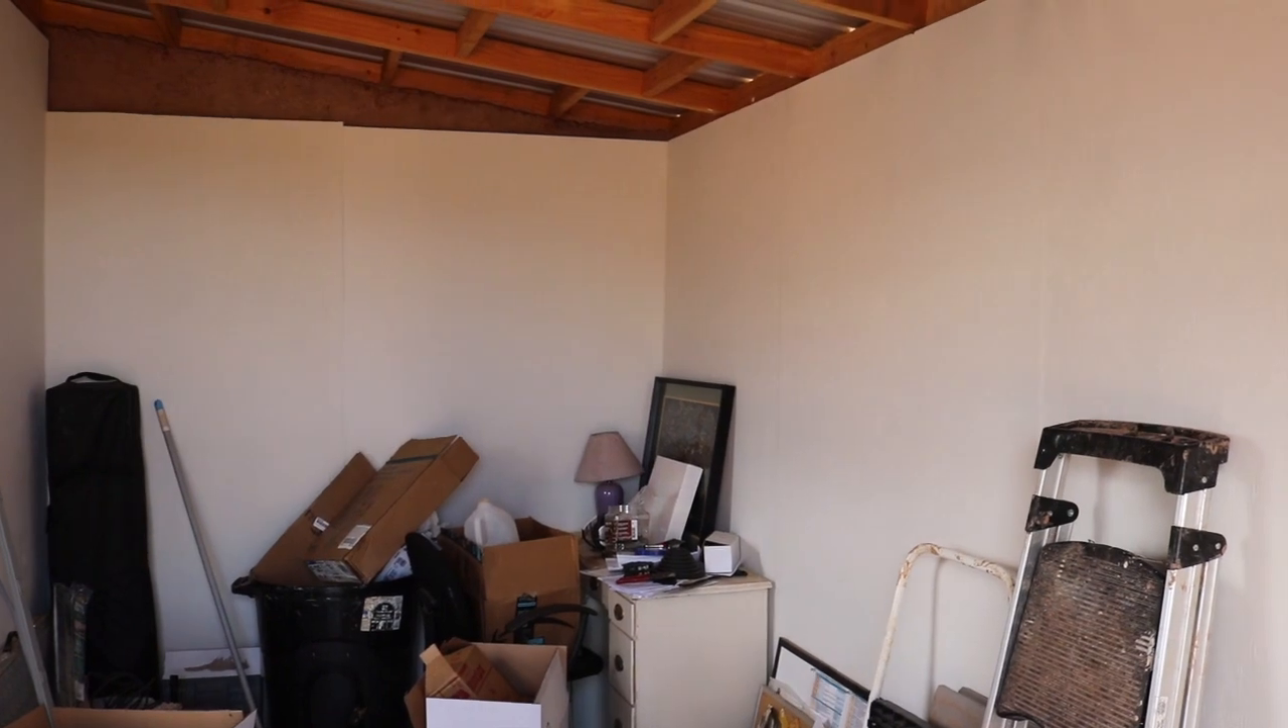We got plywood up all along the walls.